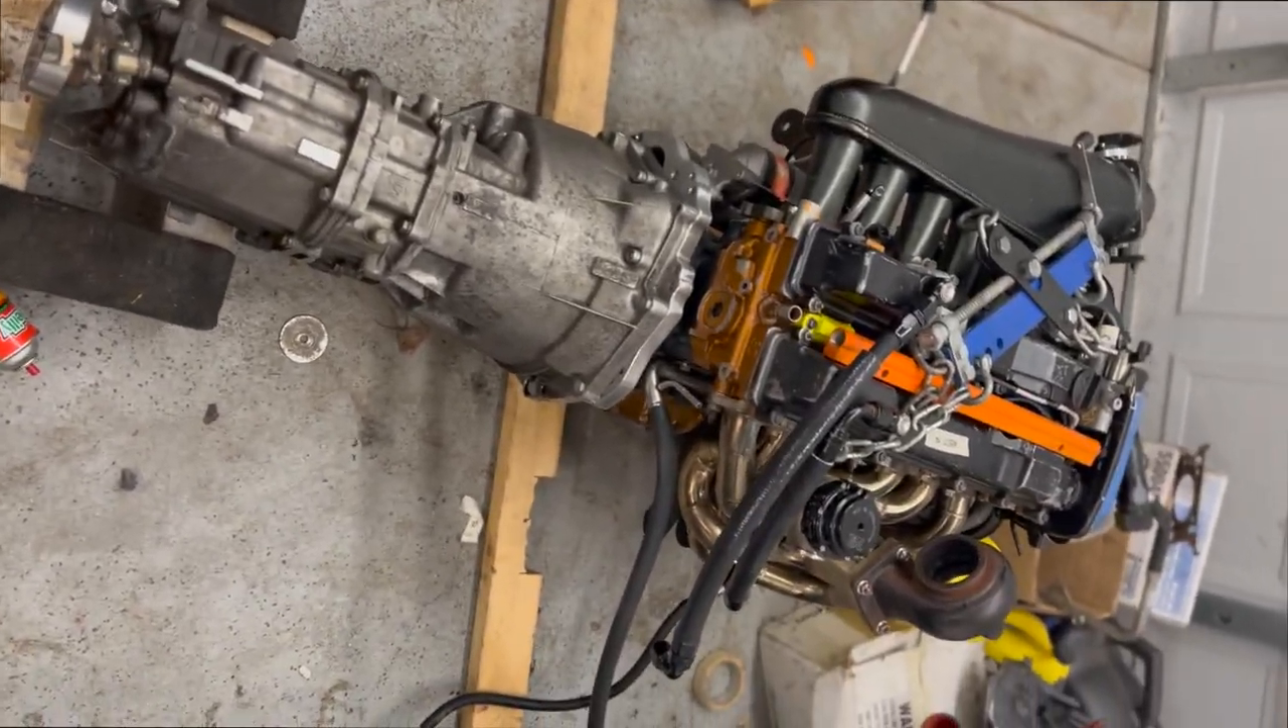Alright well we got the transmission and the adapter housing back on the engine.